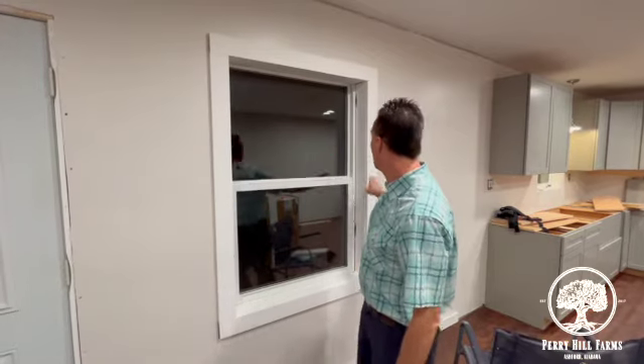We have ordered the molding, and I framed out one window to show Mom, you know, just a farm style frame out.